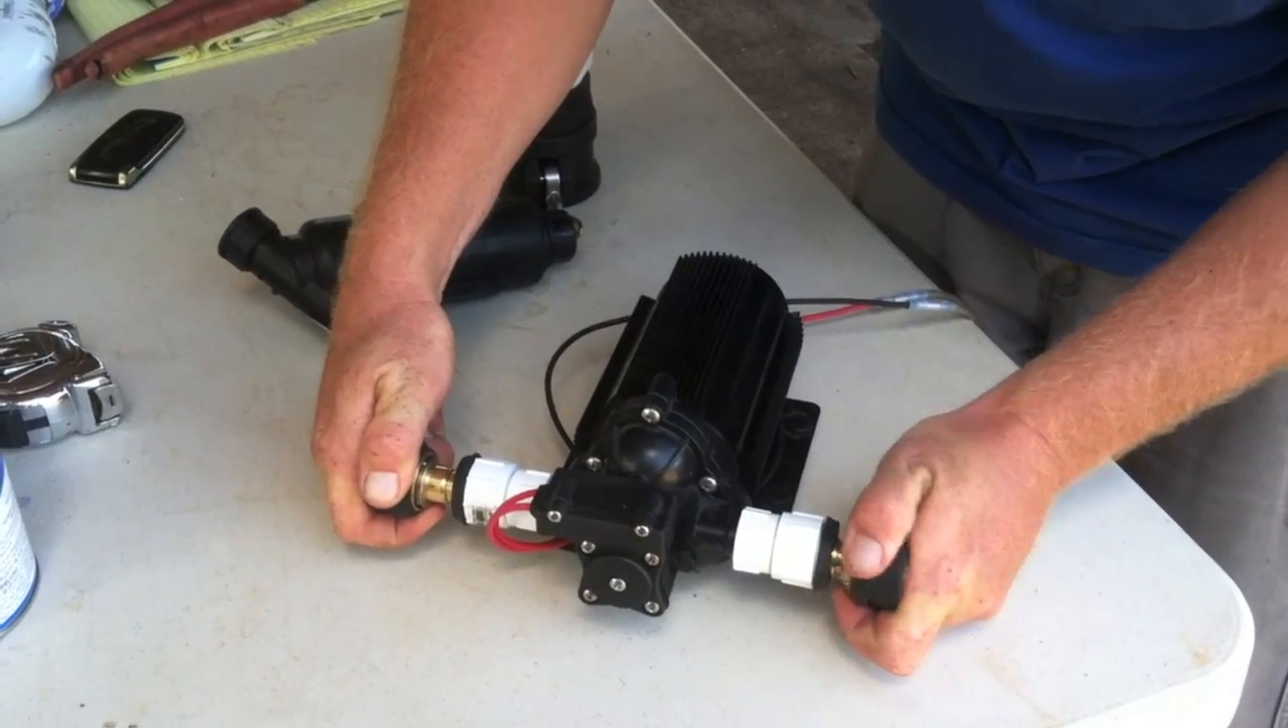Now we've got our quick connects all installed, both sides.